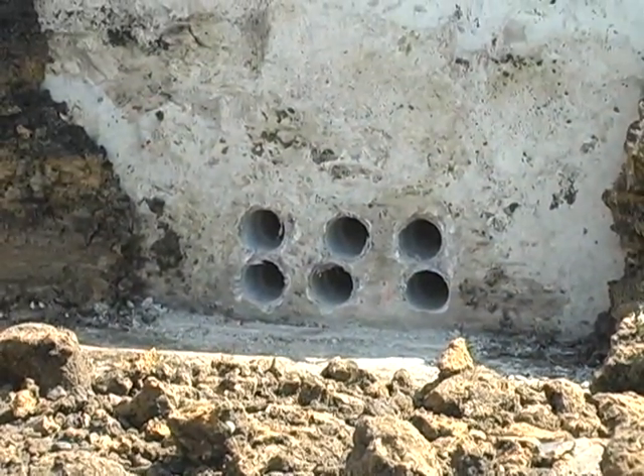A duct package has been installed in the concrete base to get the cables from the generator to the transformer.